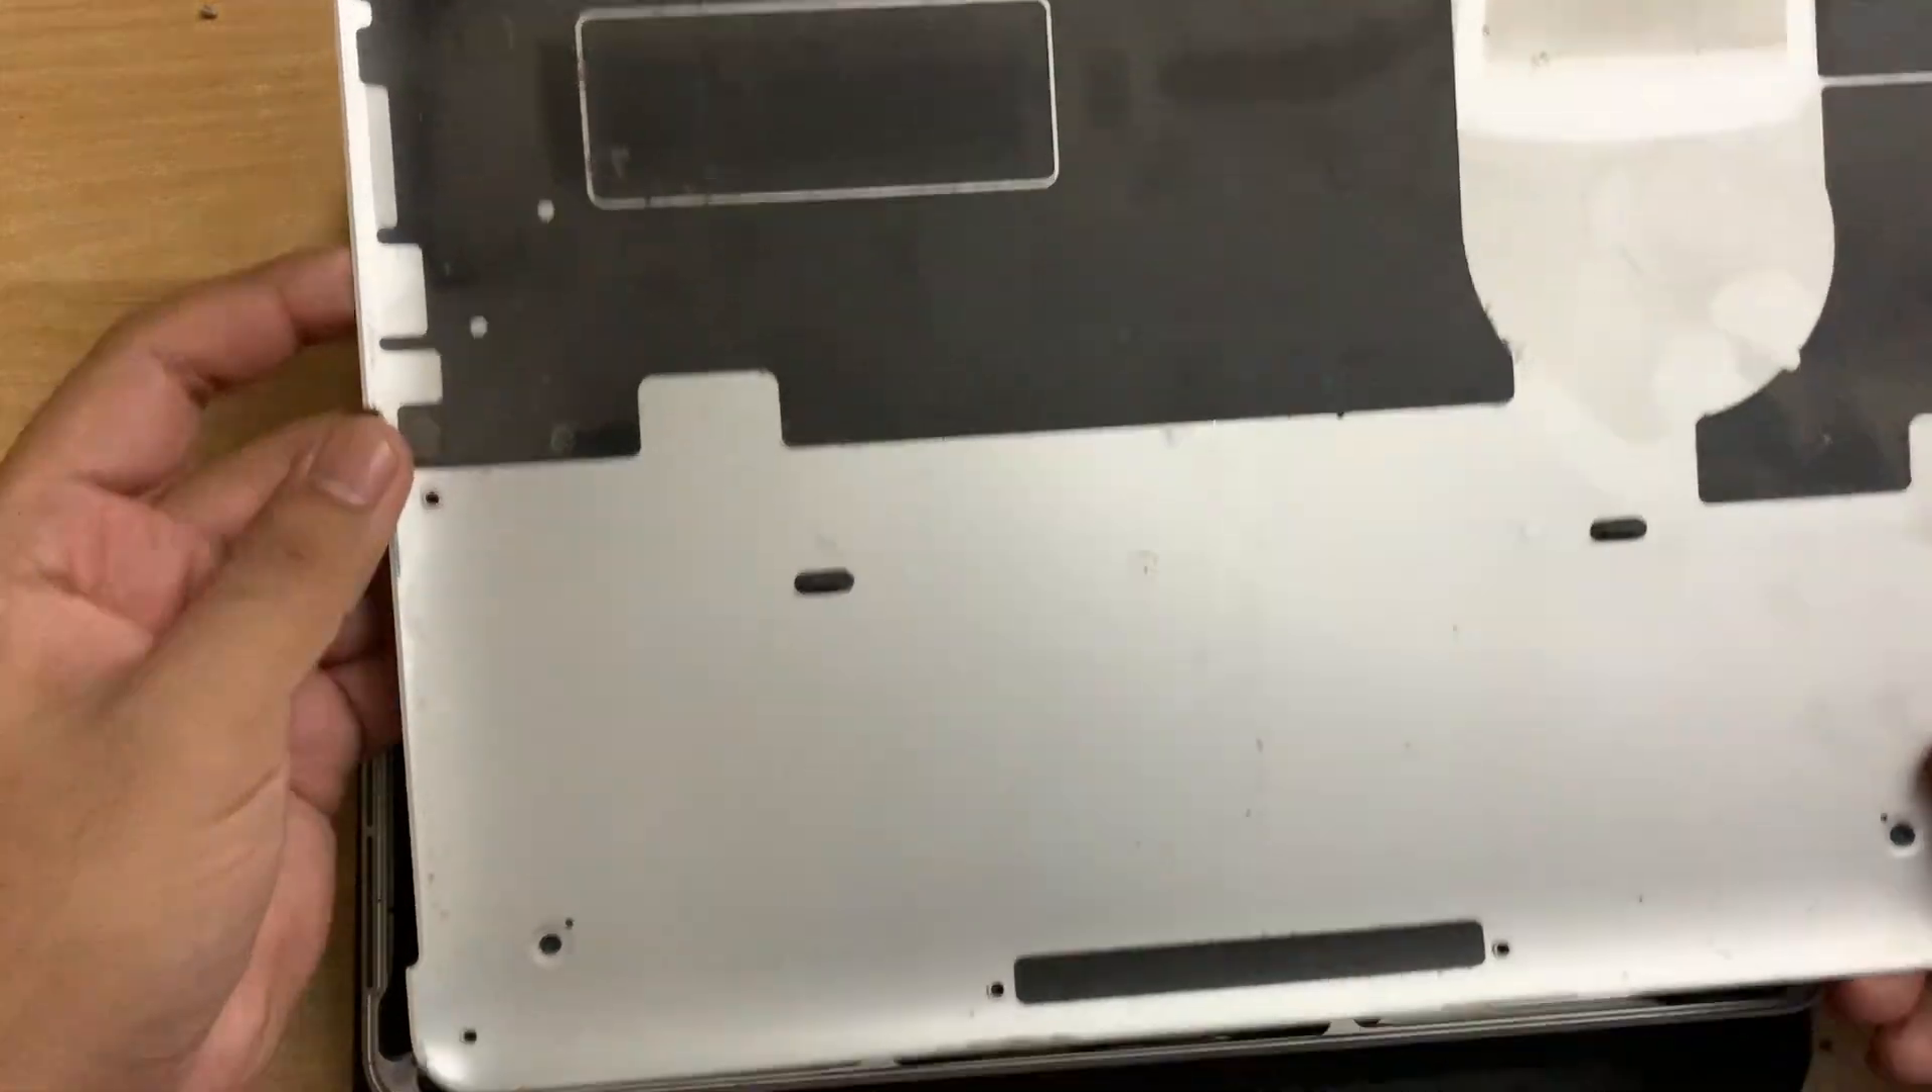Okay so now we have removed the back panel and you can see there's dirt or dust all over it.